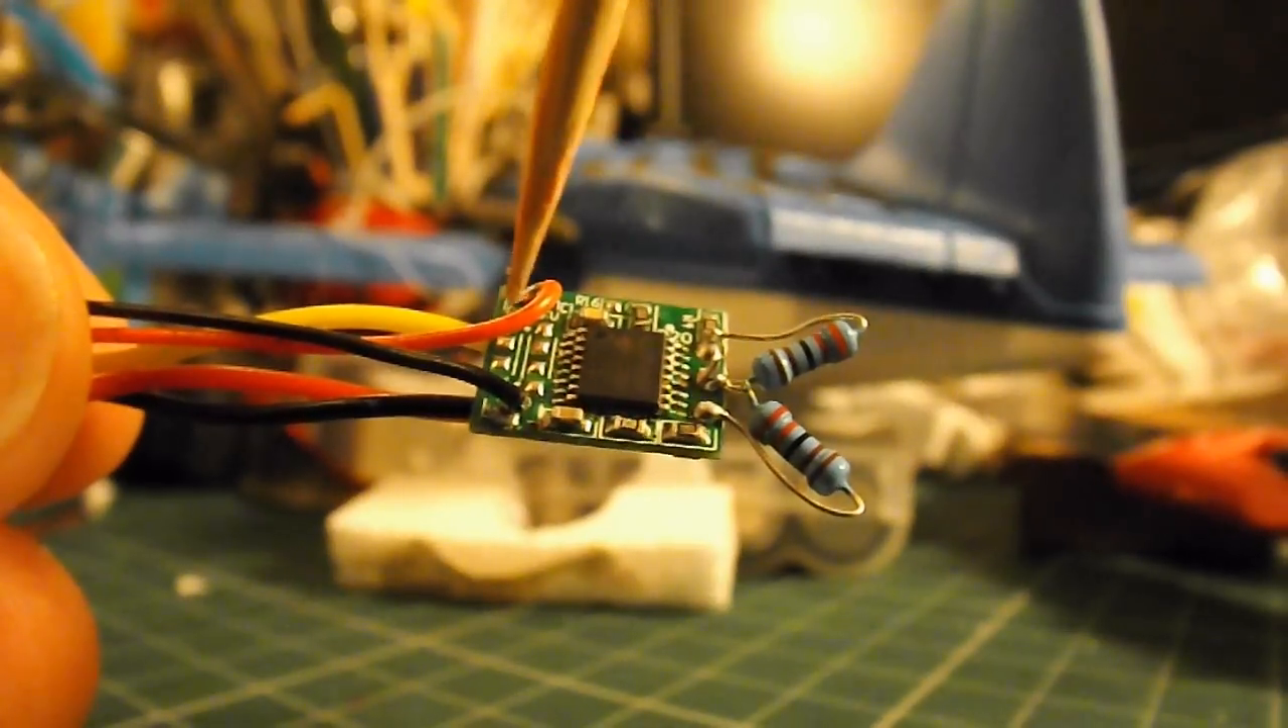So I've tidied the resistors up so they're soldered directly on the end now.